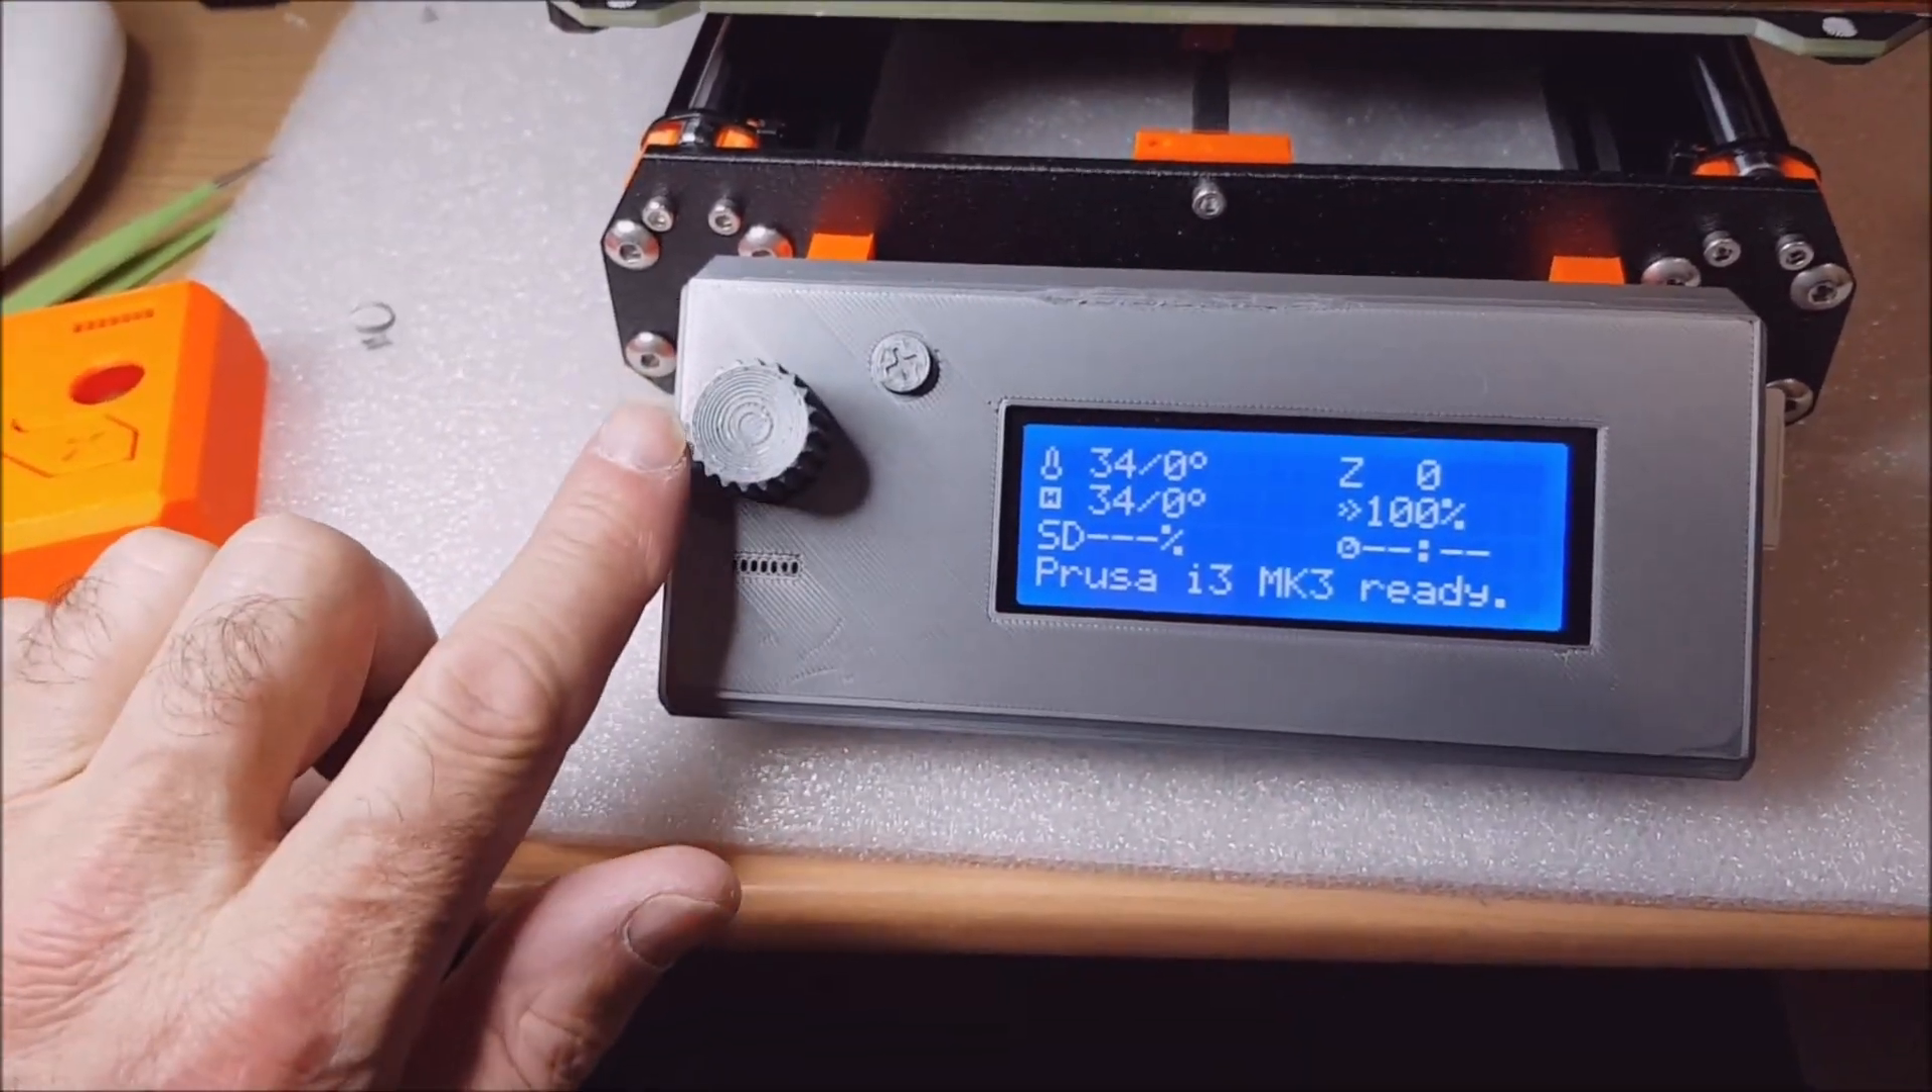Well as you can see I've got the new display cover printed out and in place.